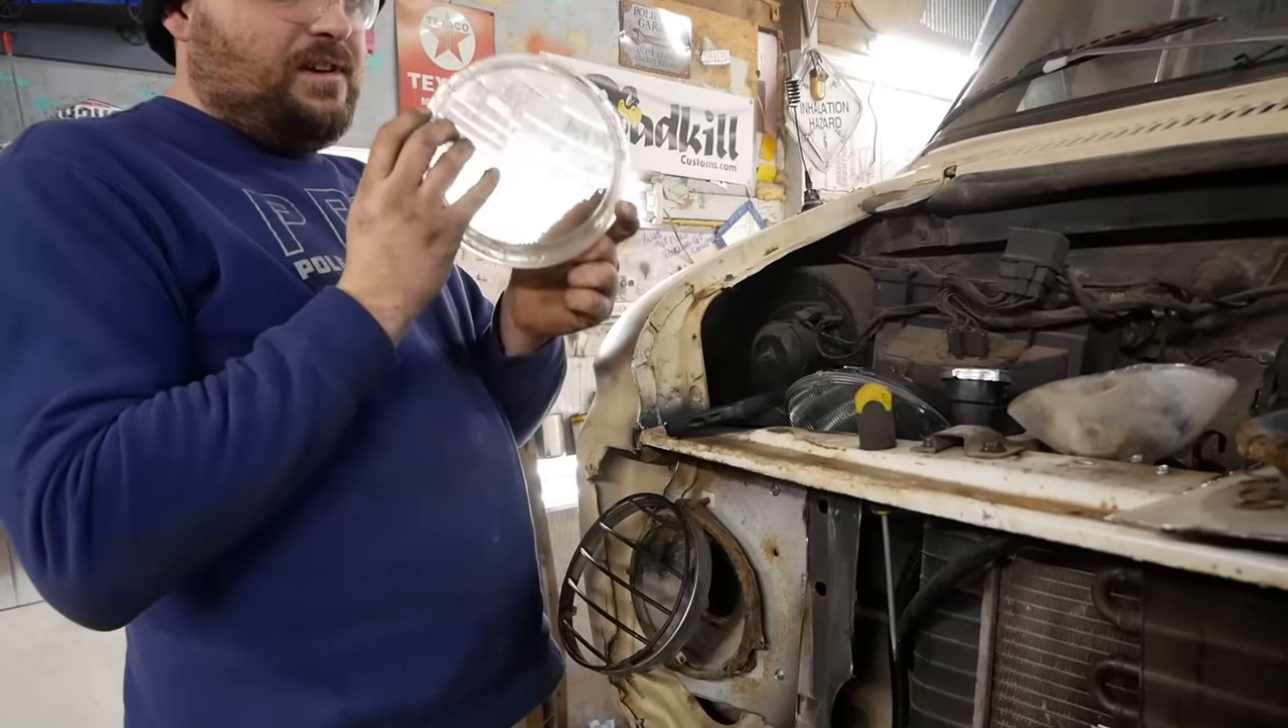And that is a perfectly removed lens of a headlight.